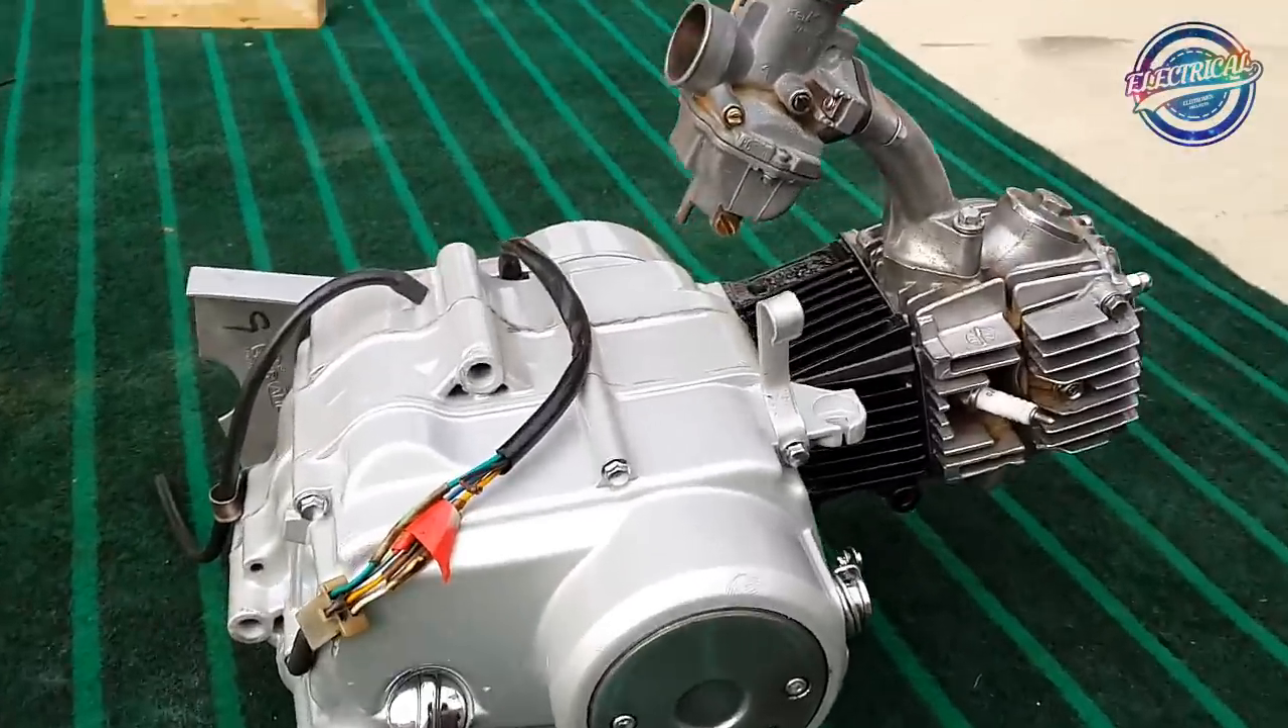یہ سیڈی سیونٹی موٹر سائیکل کا انجن کمپلیٹ اسمبل ہو چکا ہے۔